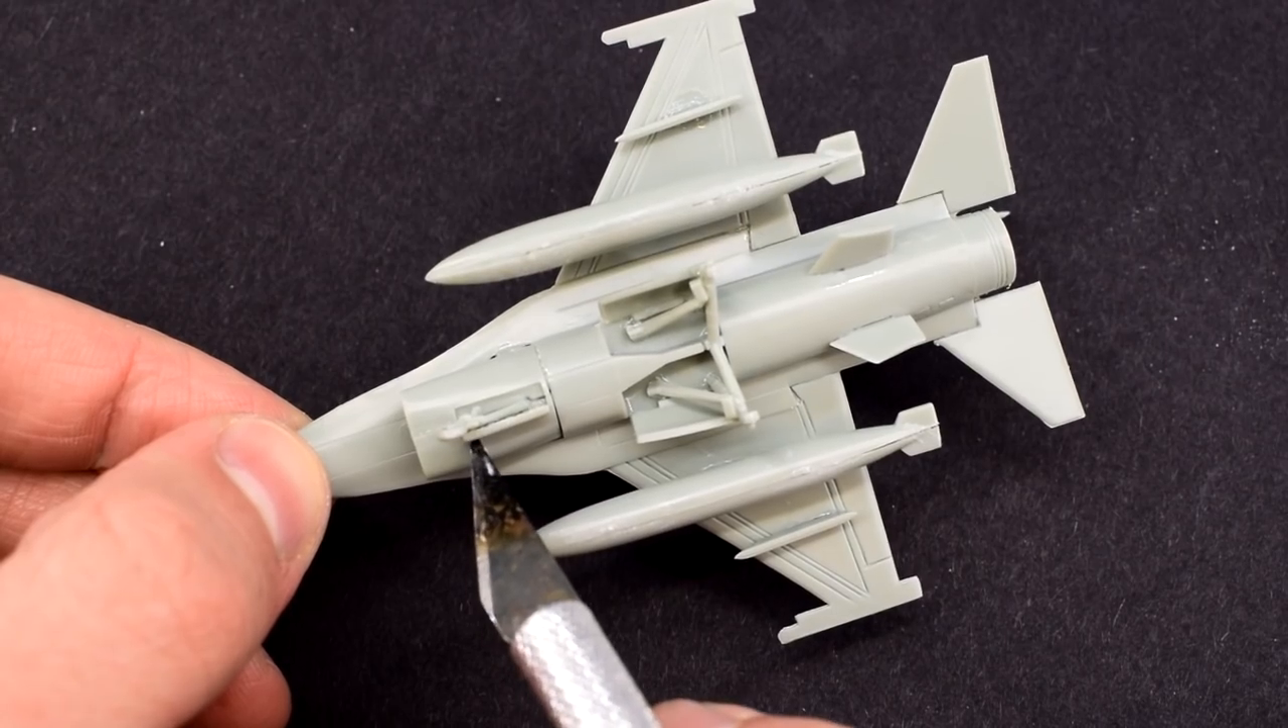I've left the main wheels off for now and I'll add them after painting.